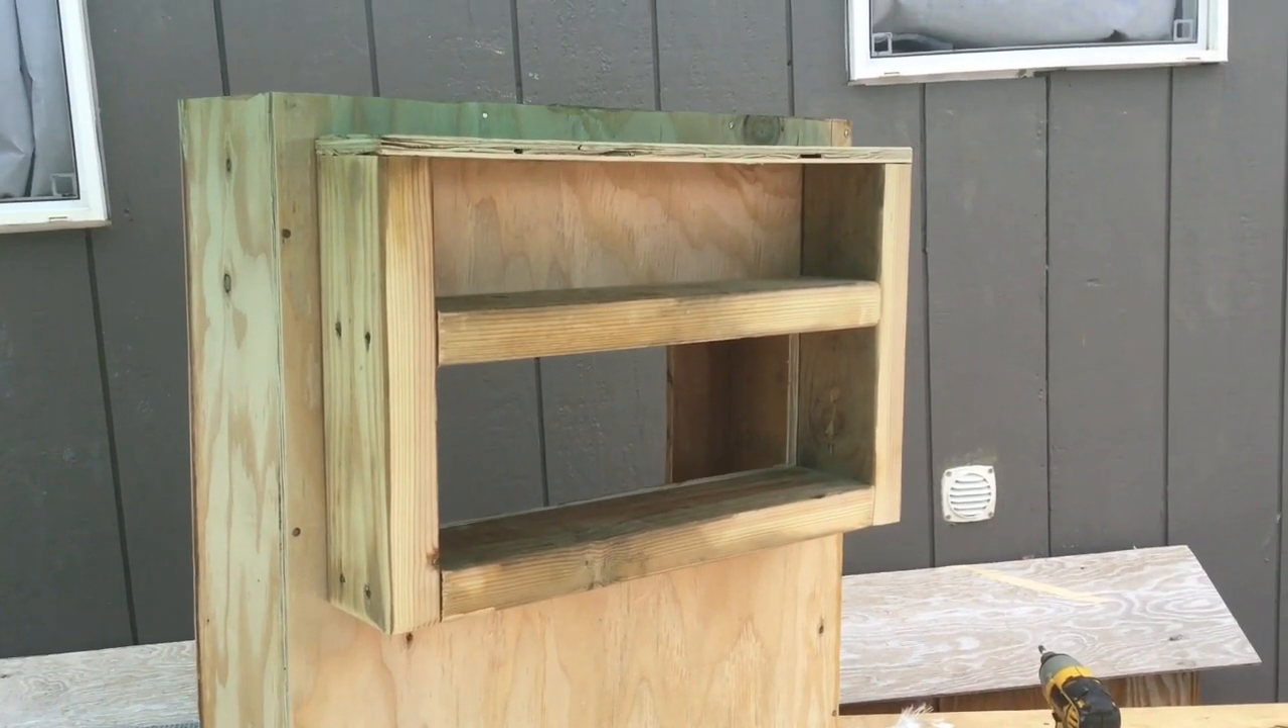So I built the front of the box that will go through the window.